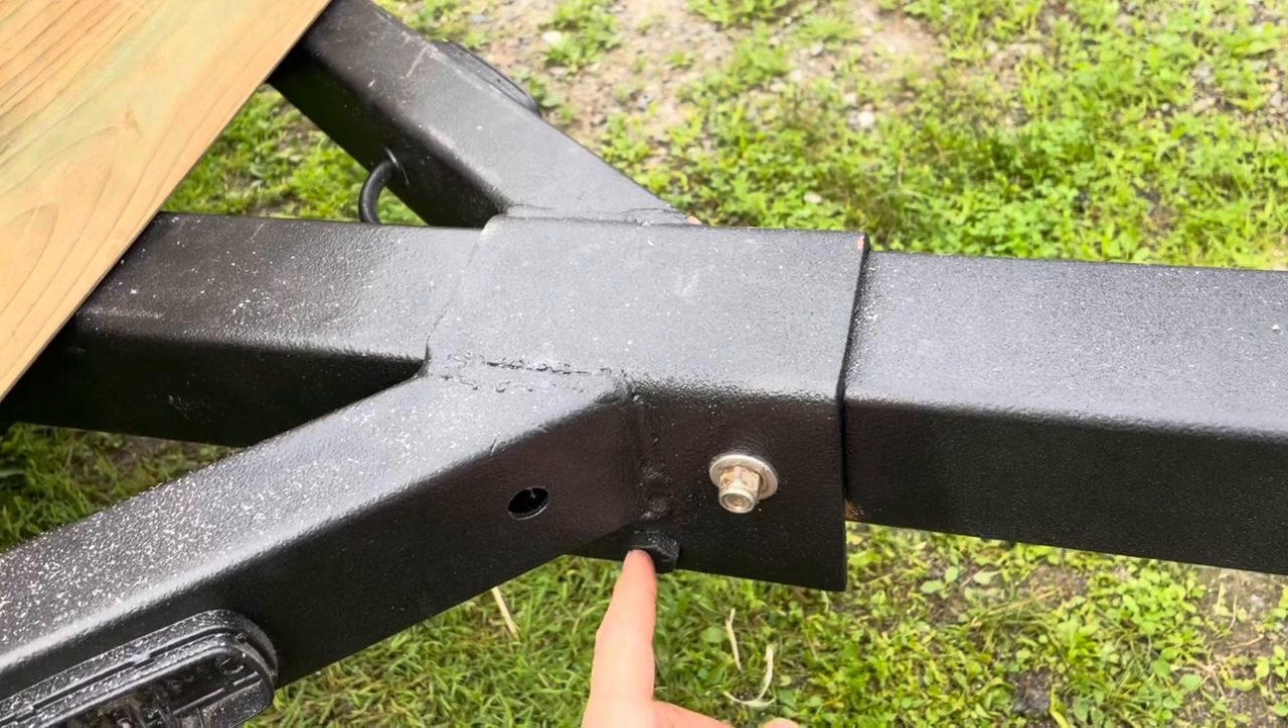And i drilled the hole here and put a bolt through.